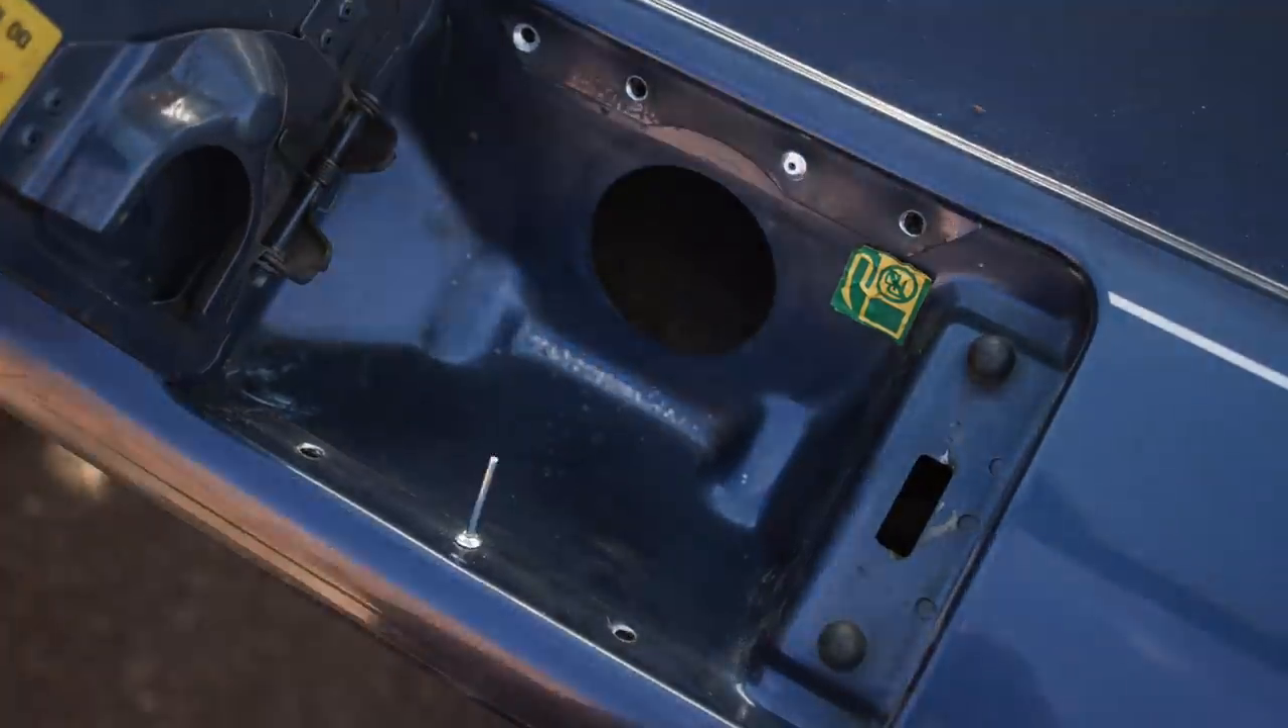I had taken the fuel filler out so I could service and paint the neck of the fuel filler.